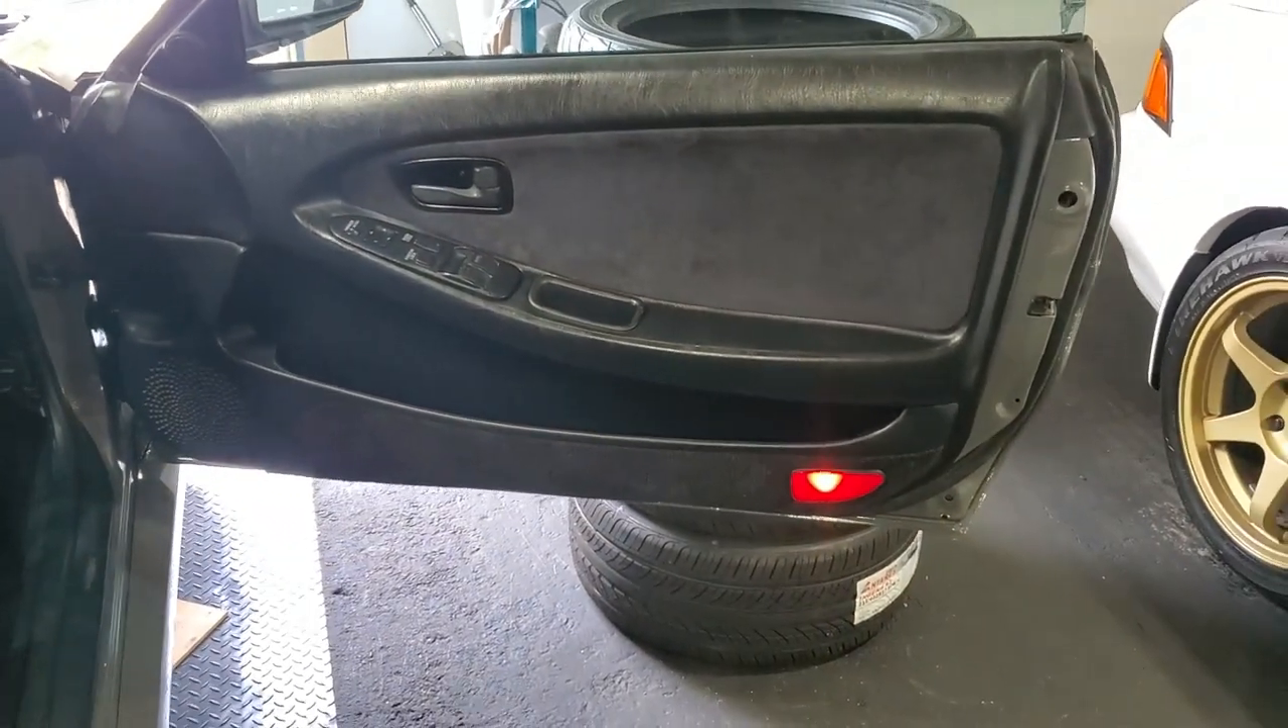So there you have it that is the door fully assembled.